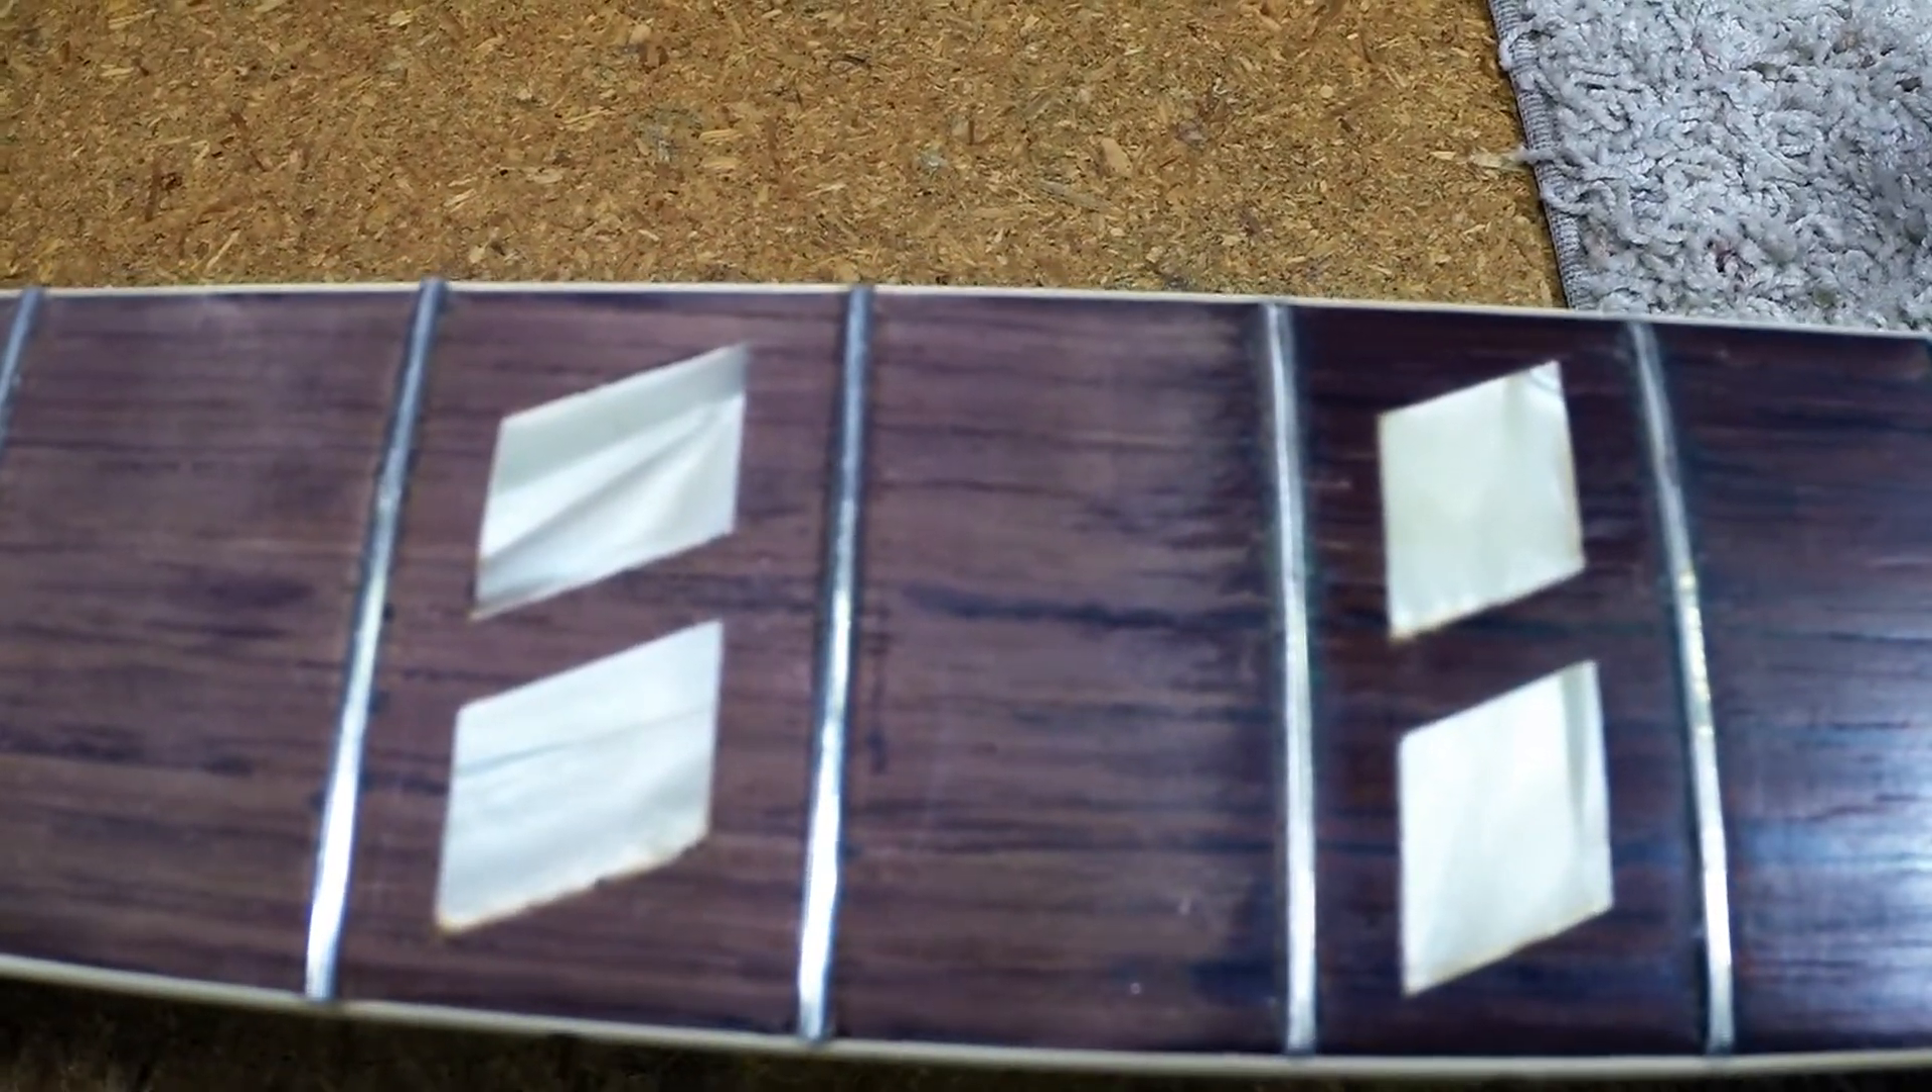At this point we have our frets in.